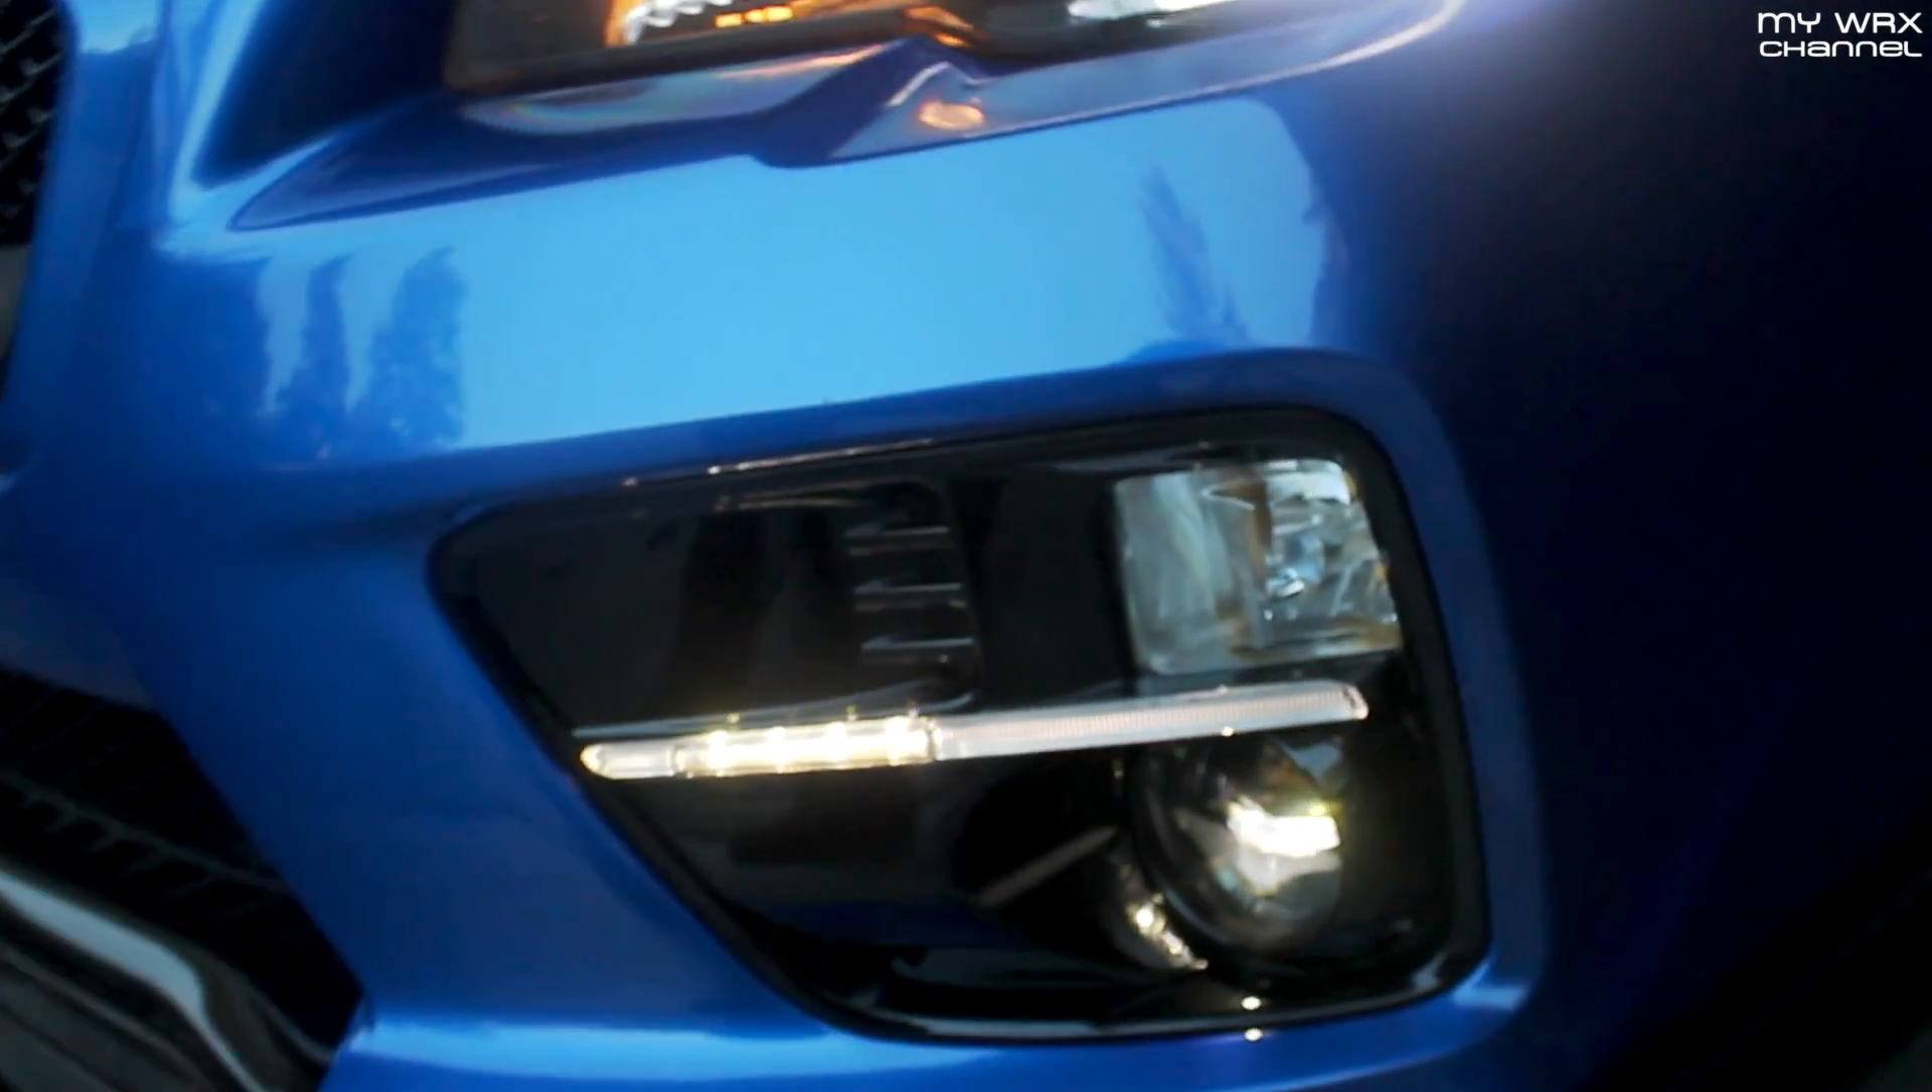Morimoto LED fog lights. Currently installed.